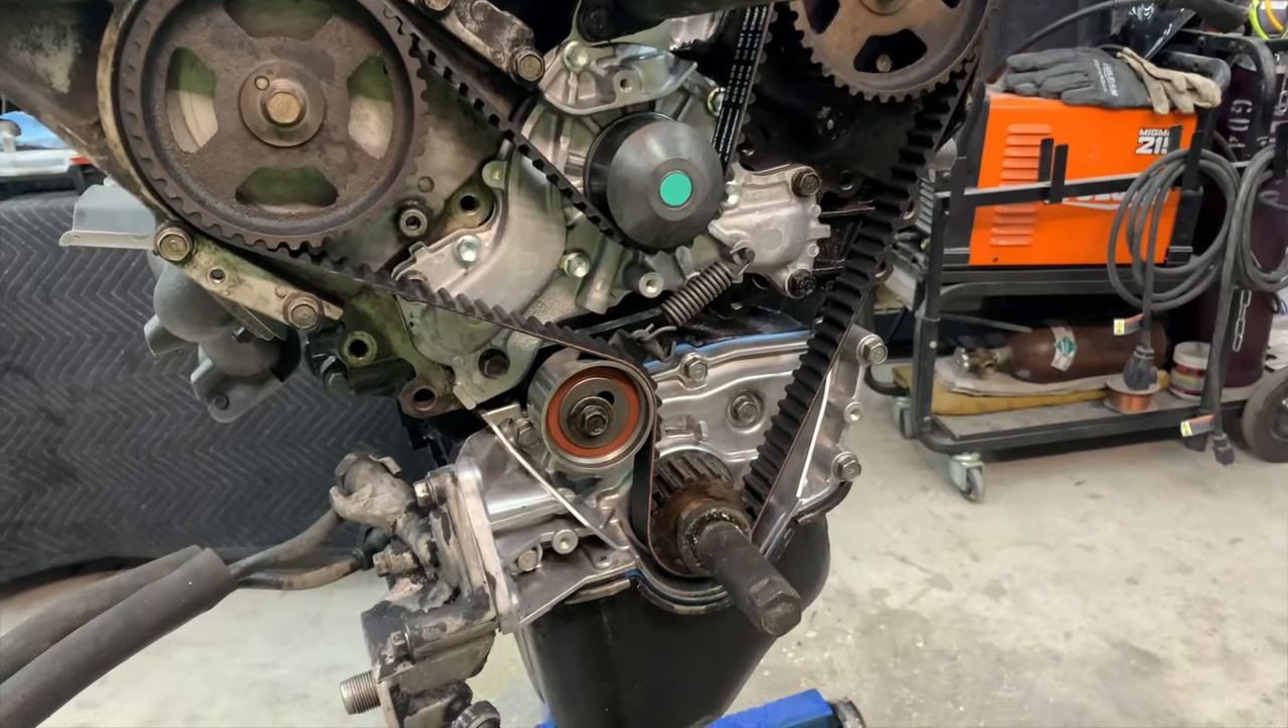All right timing belt is on.